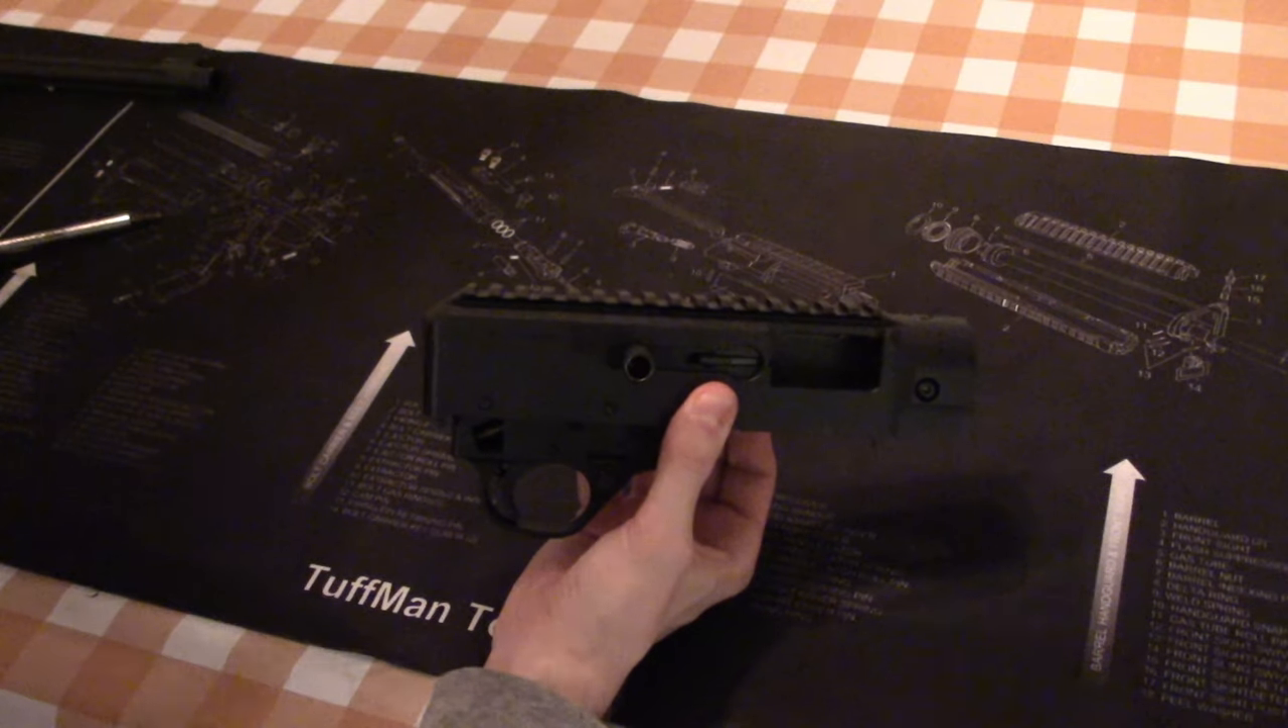The receiver is now out of the stock.